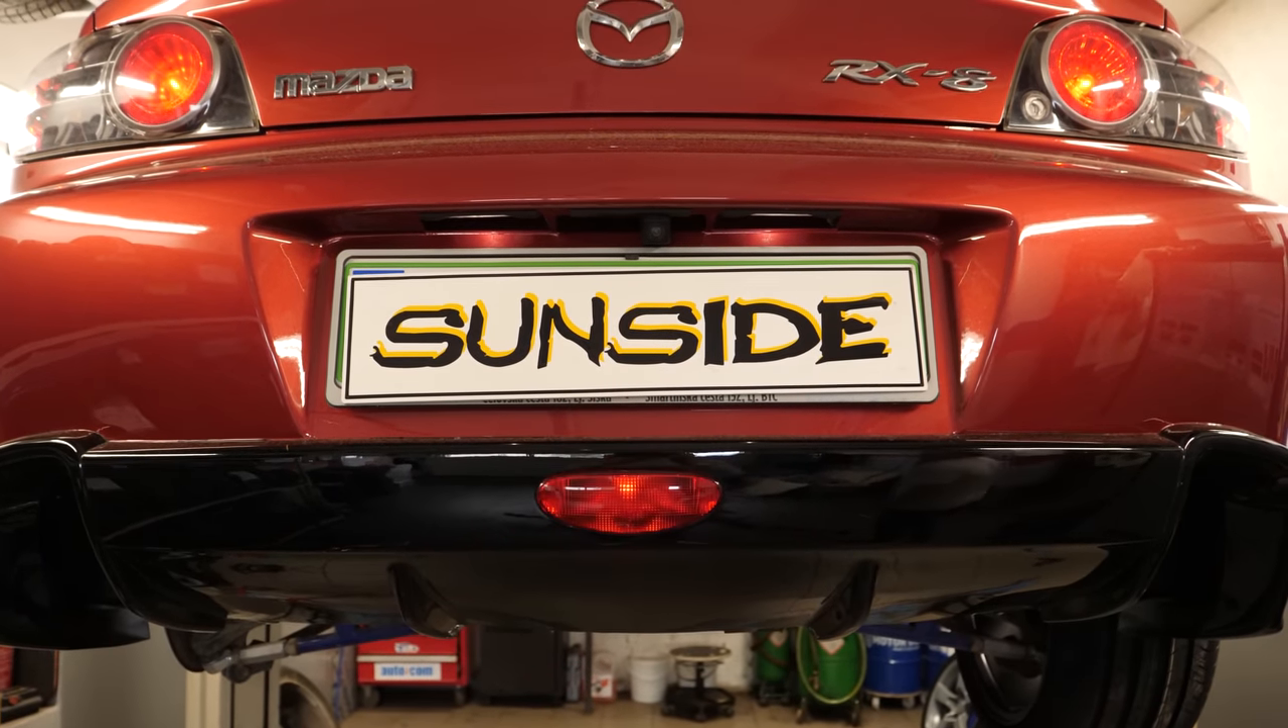Alright, the fog light is now in place and I have to say that it looks pretty darn good.